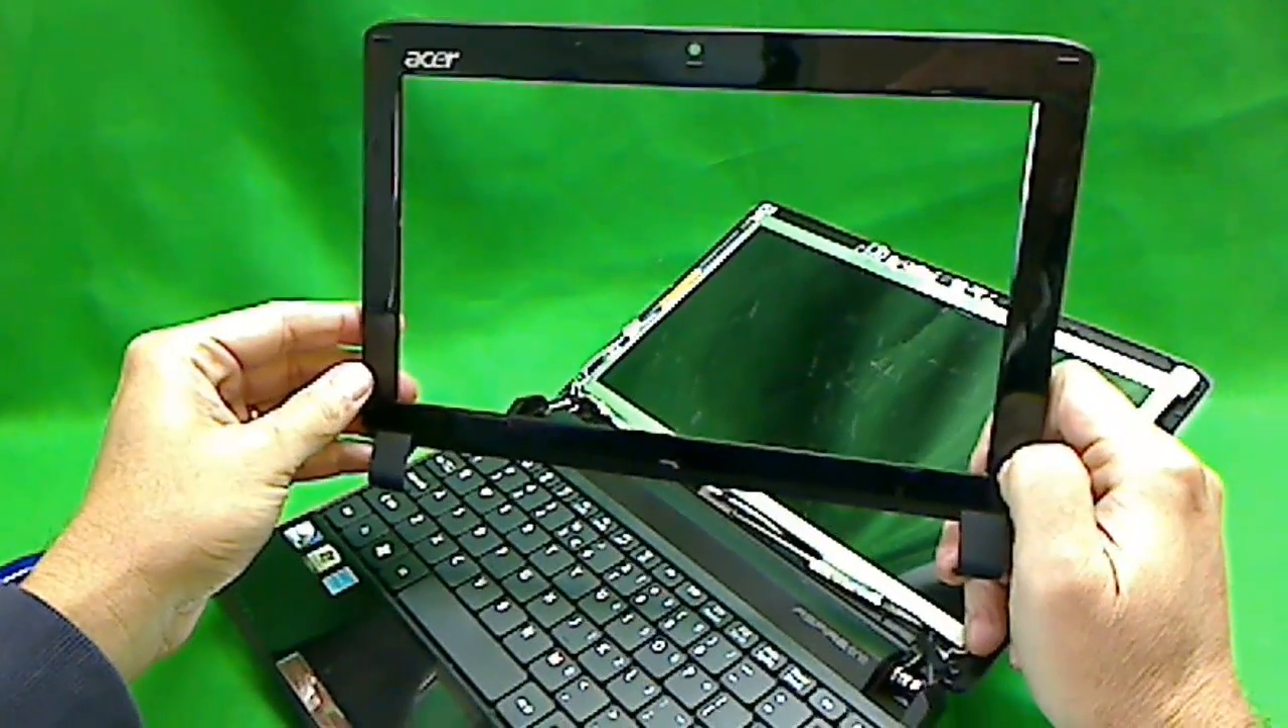Okay, the plastic frame is removed.